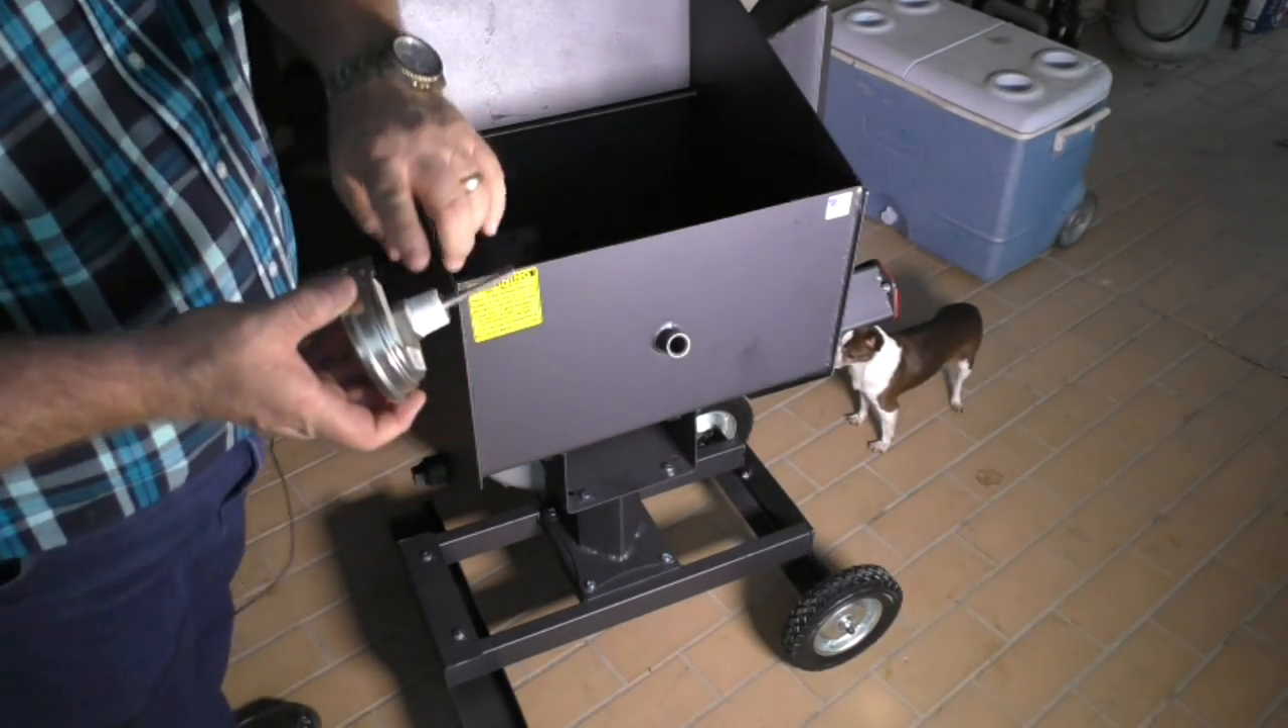Okay y 'all basic assembly is done. I still need to put the thermometer in it.